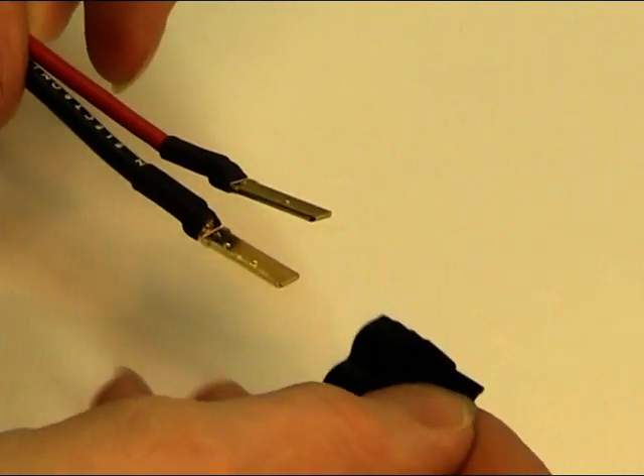You can see i've added some heat shrink just to tidy up the connections.